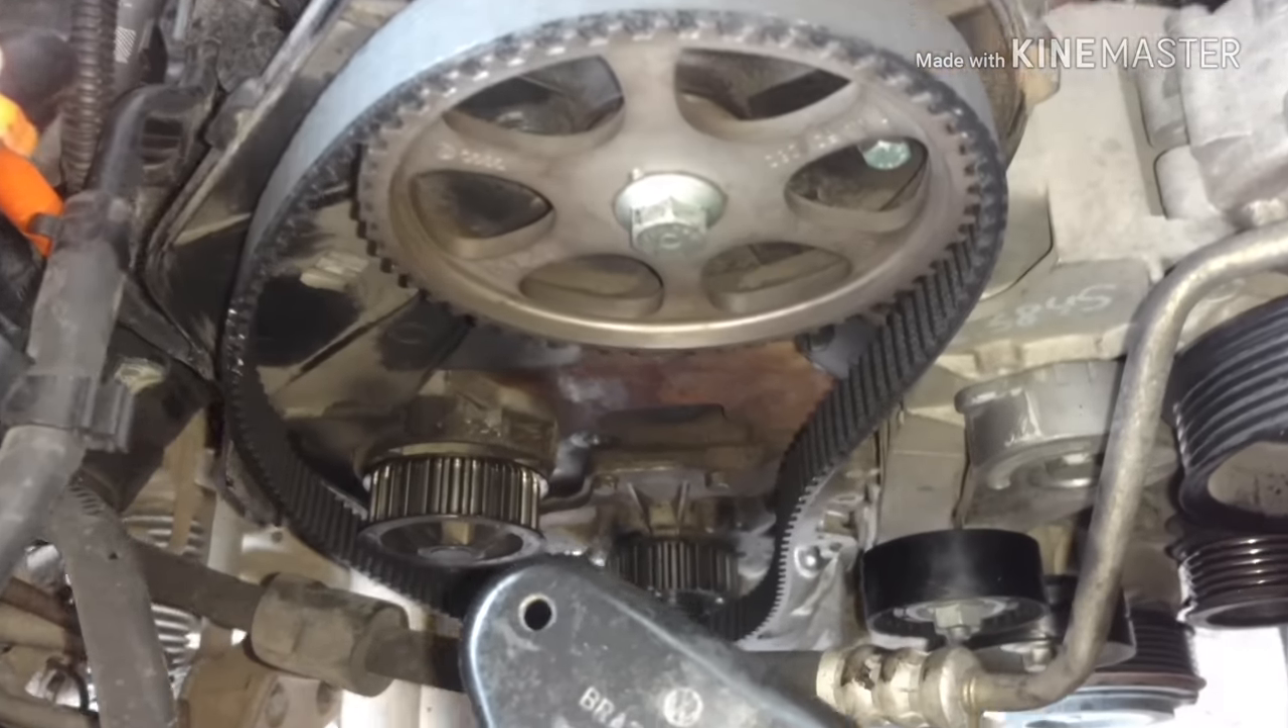Já posicionei aqui a correia aí, ó. Correia nova, original.